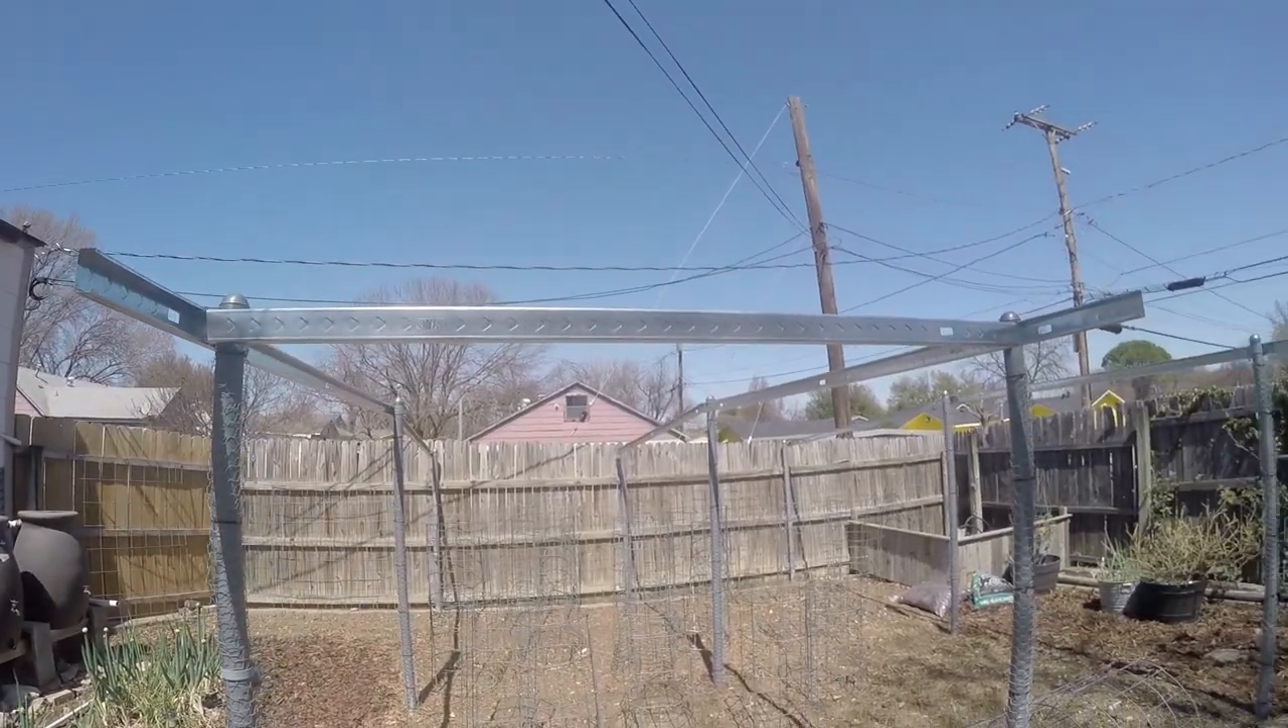So we've got our first cross support up, just need to screw it in.